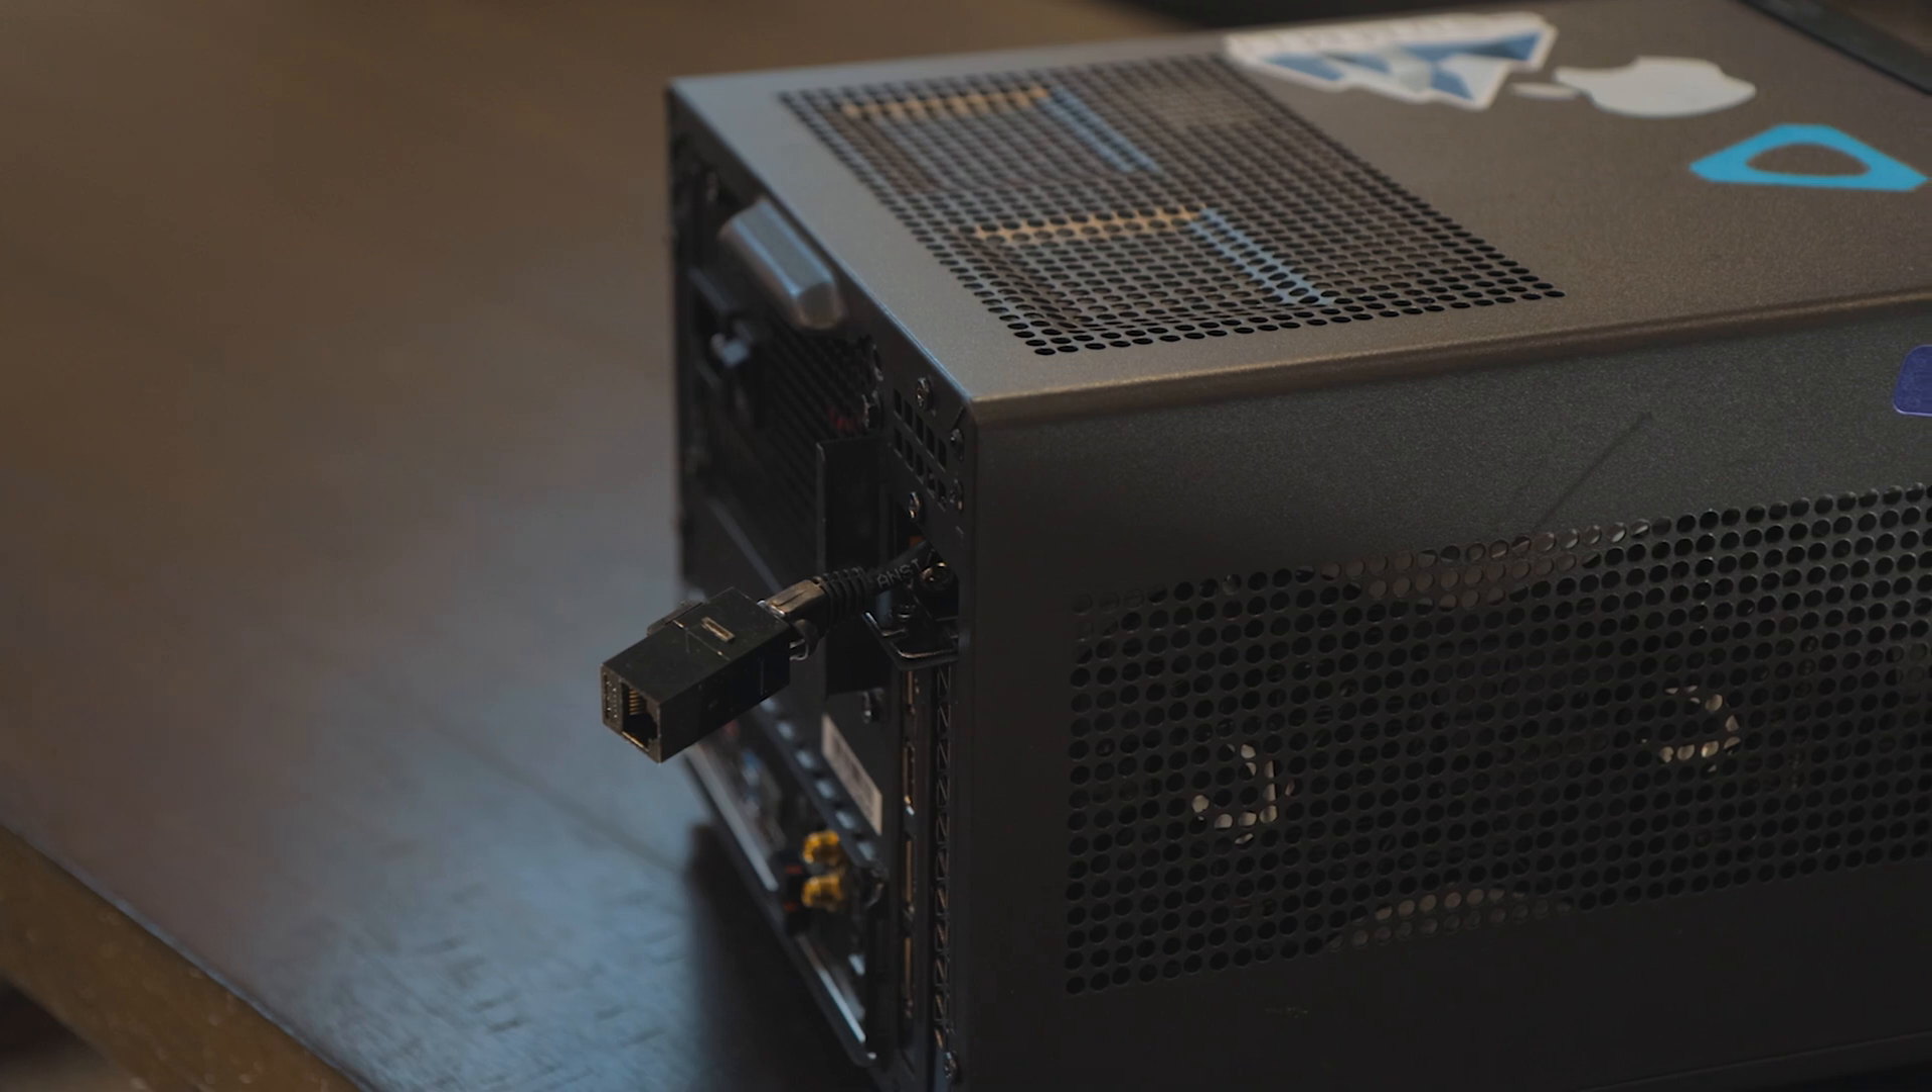I'm pretty happy with this result even though the network jack is just kind of sticking out the back of the computer.